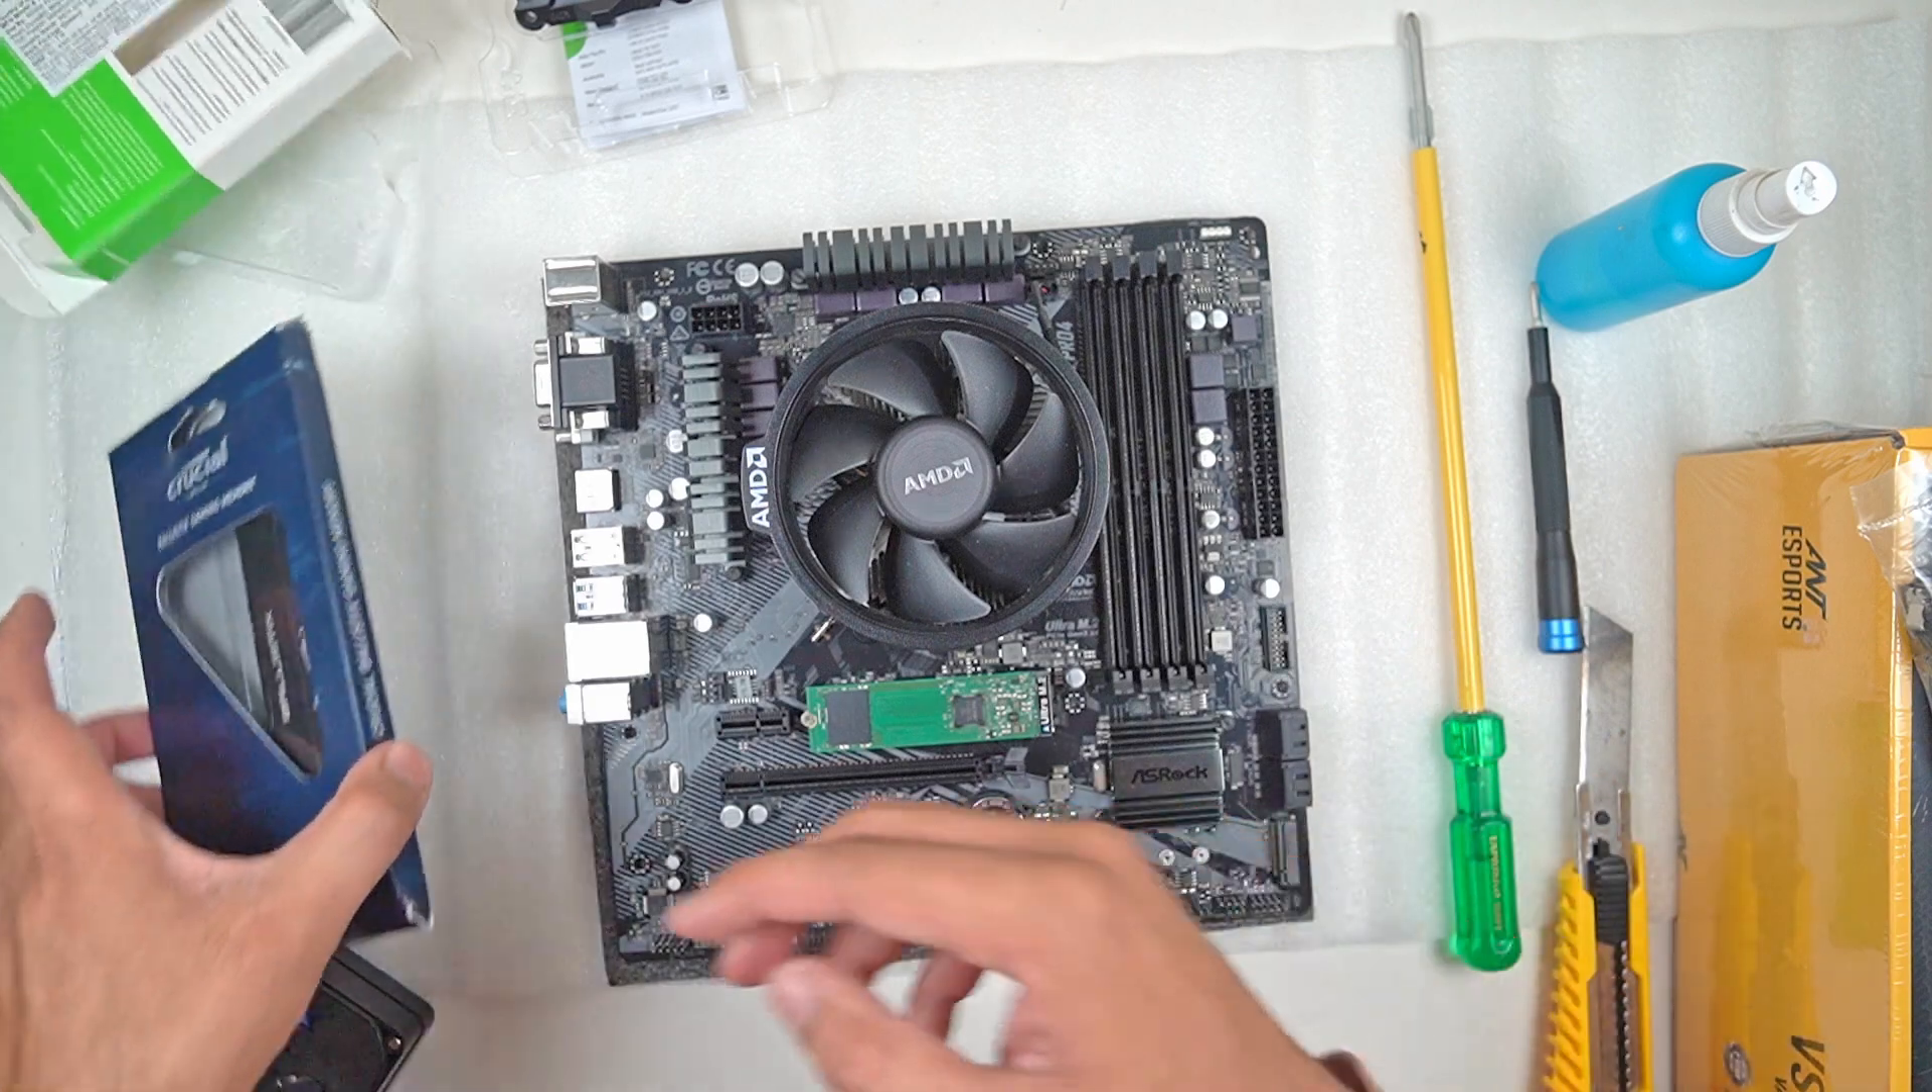So there is the CPU cooler installed properly and cable managed you can see looks nice and neat.